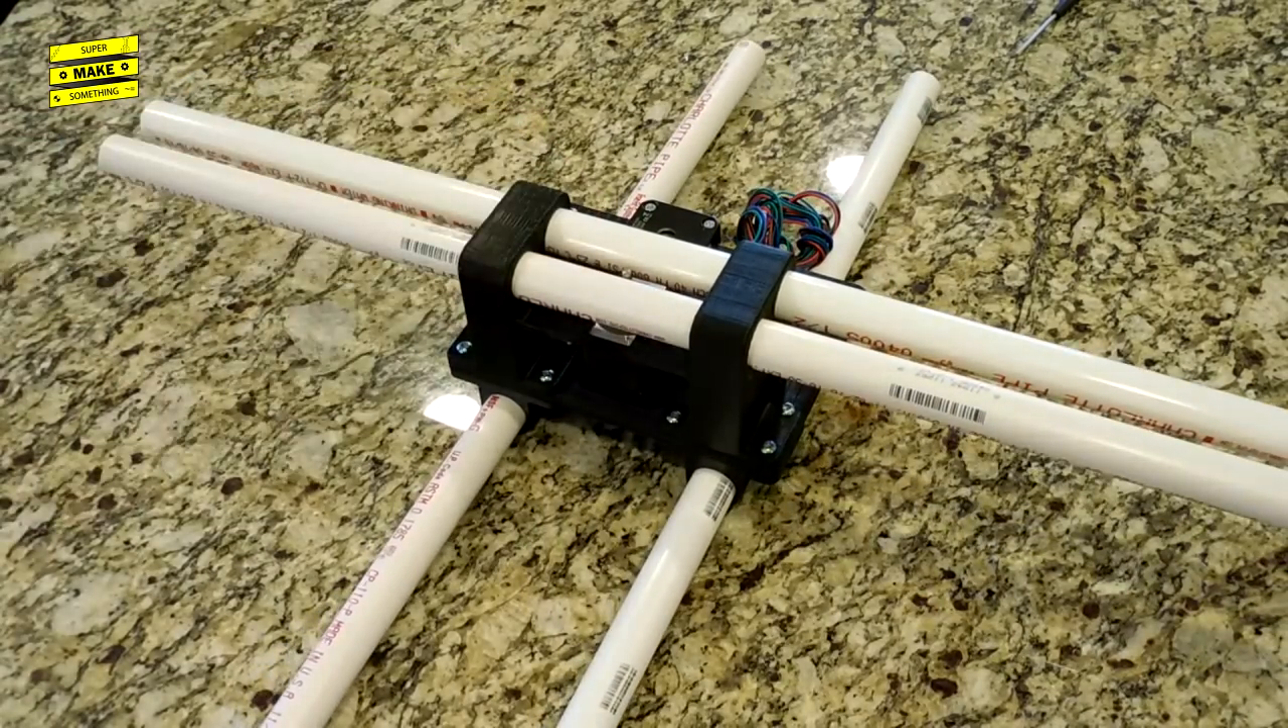With the carriage fully assembled, four quarter inch diameter, 24 inch long PVC tubes, which serve as the guide rails for the carriage assembly, were inserted through the conduit bushing holes.